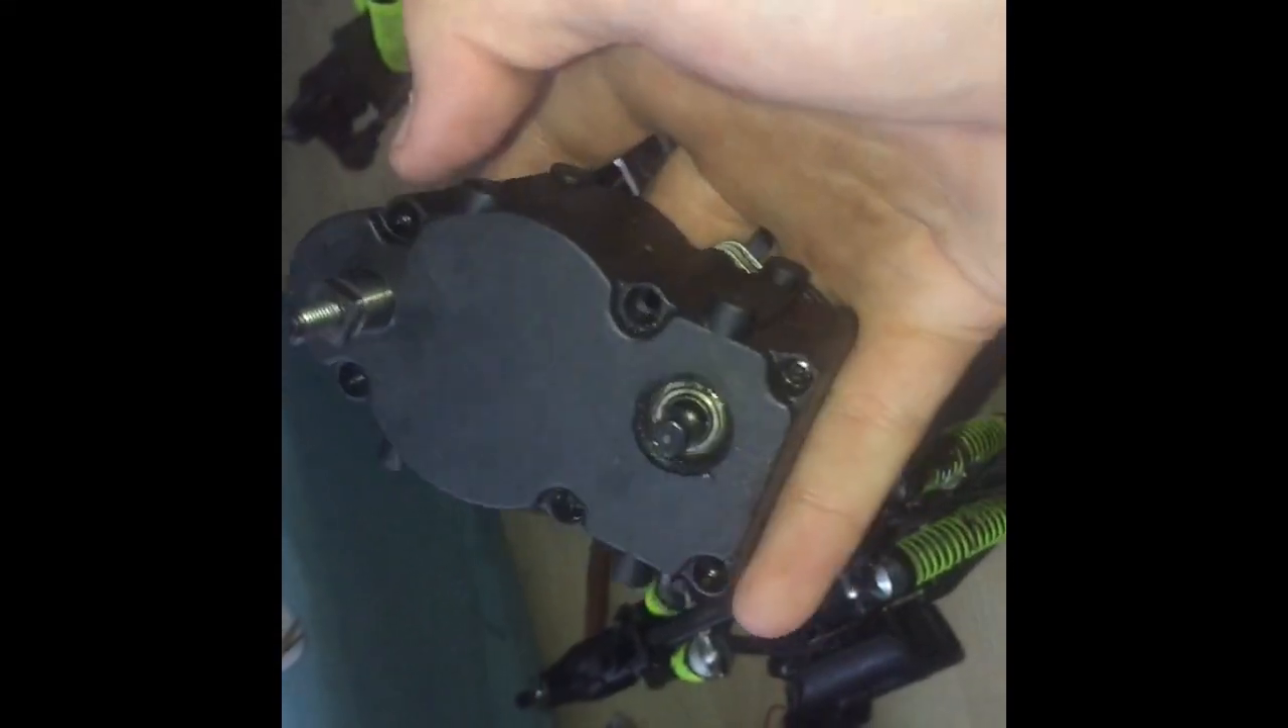So guys I've put the gearbox back together and I've literally came to the conclusion where I can't take that off at all.